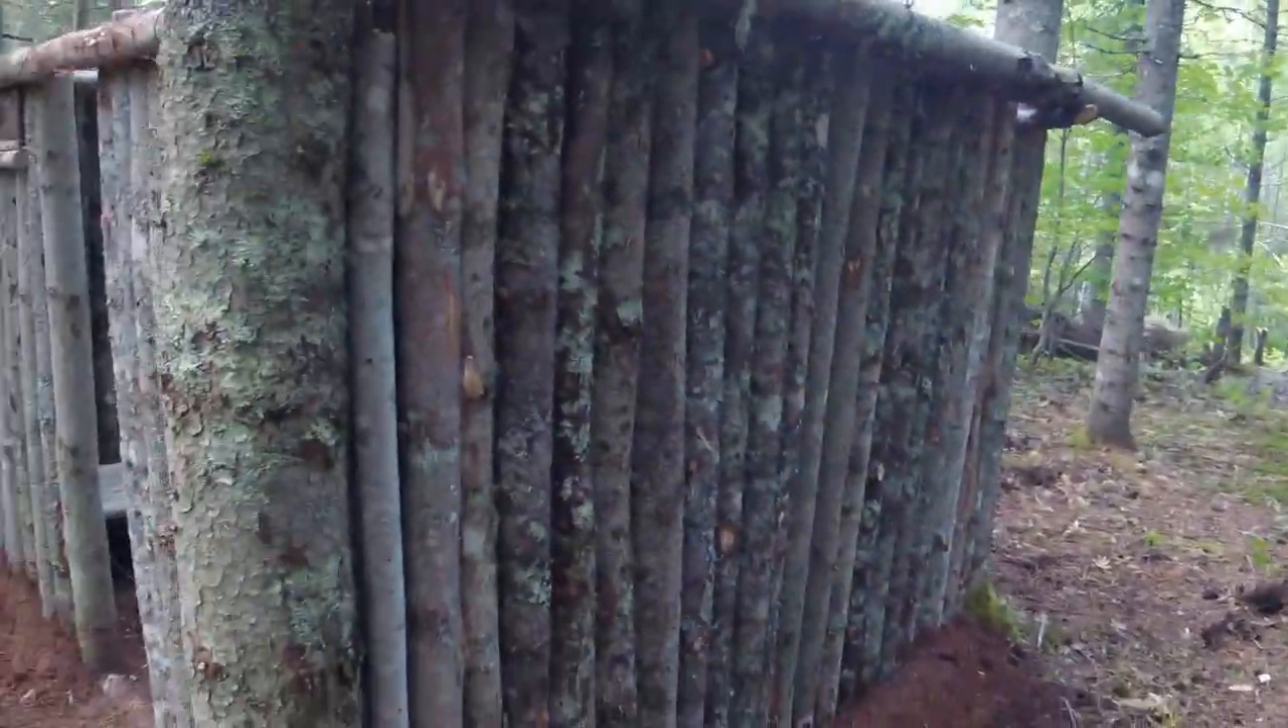And obviously I finished this back wall. So she's fully enclosed.